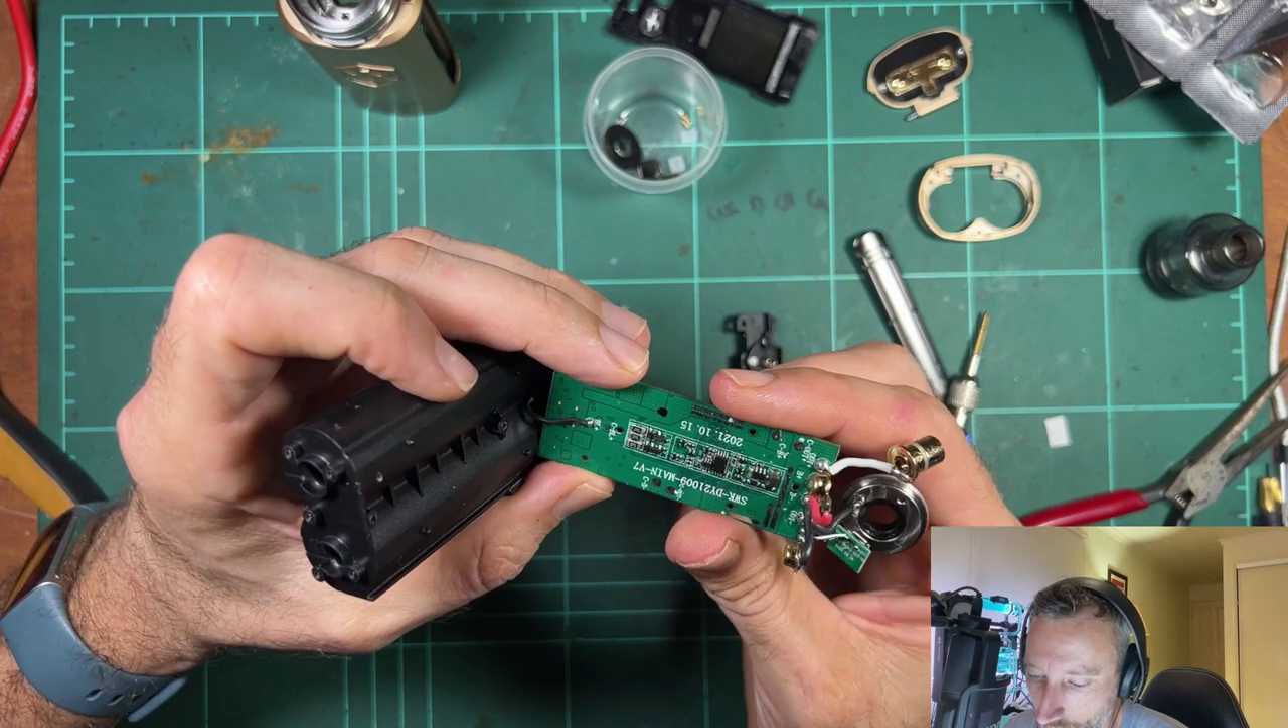There's the whole mod finally apart.